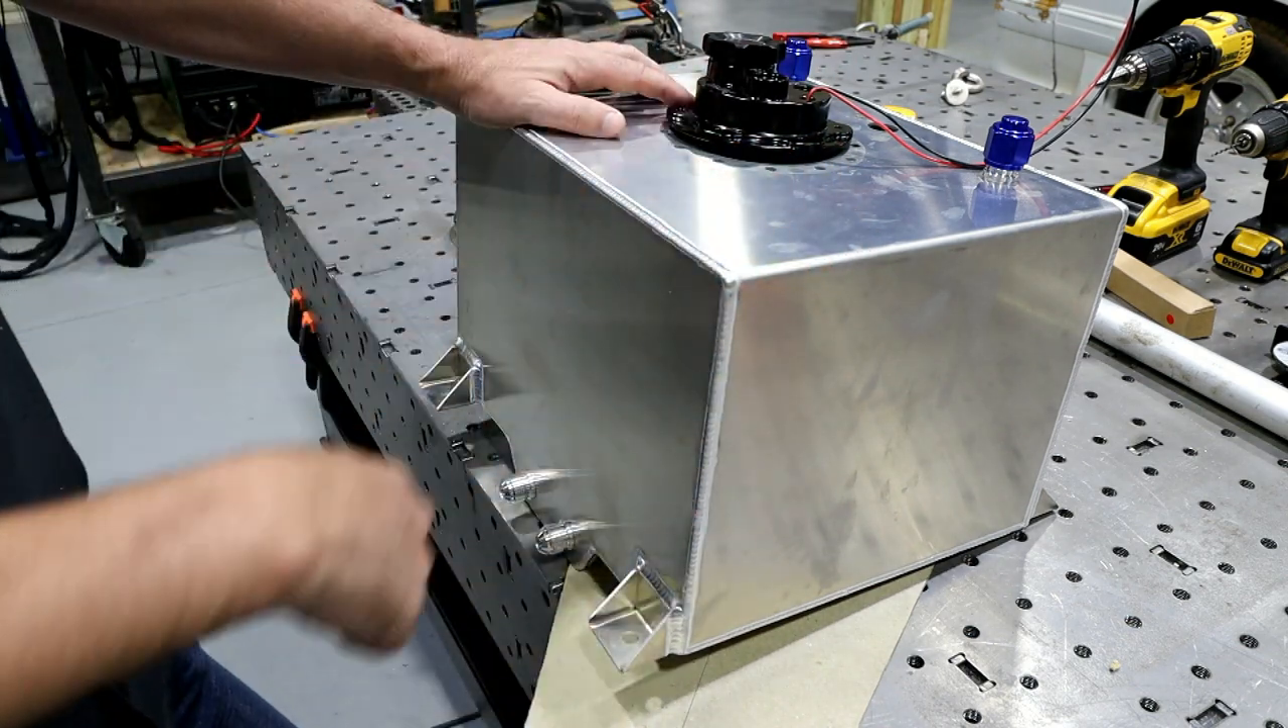A lot of the welding is already done.